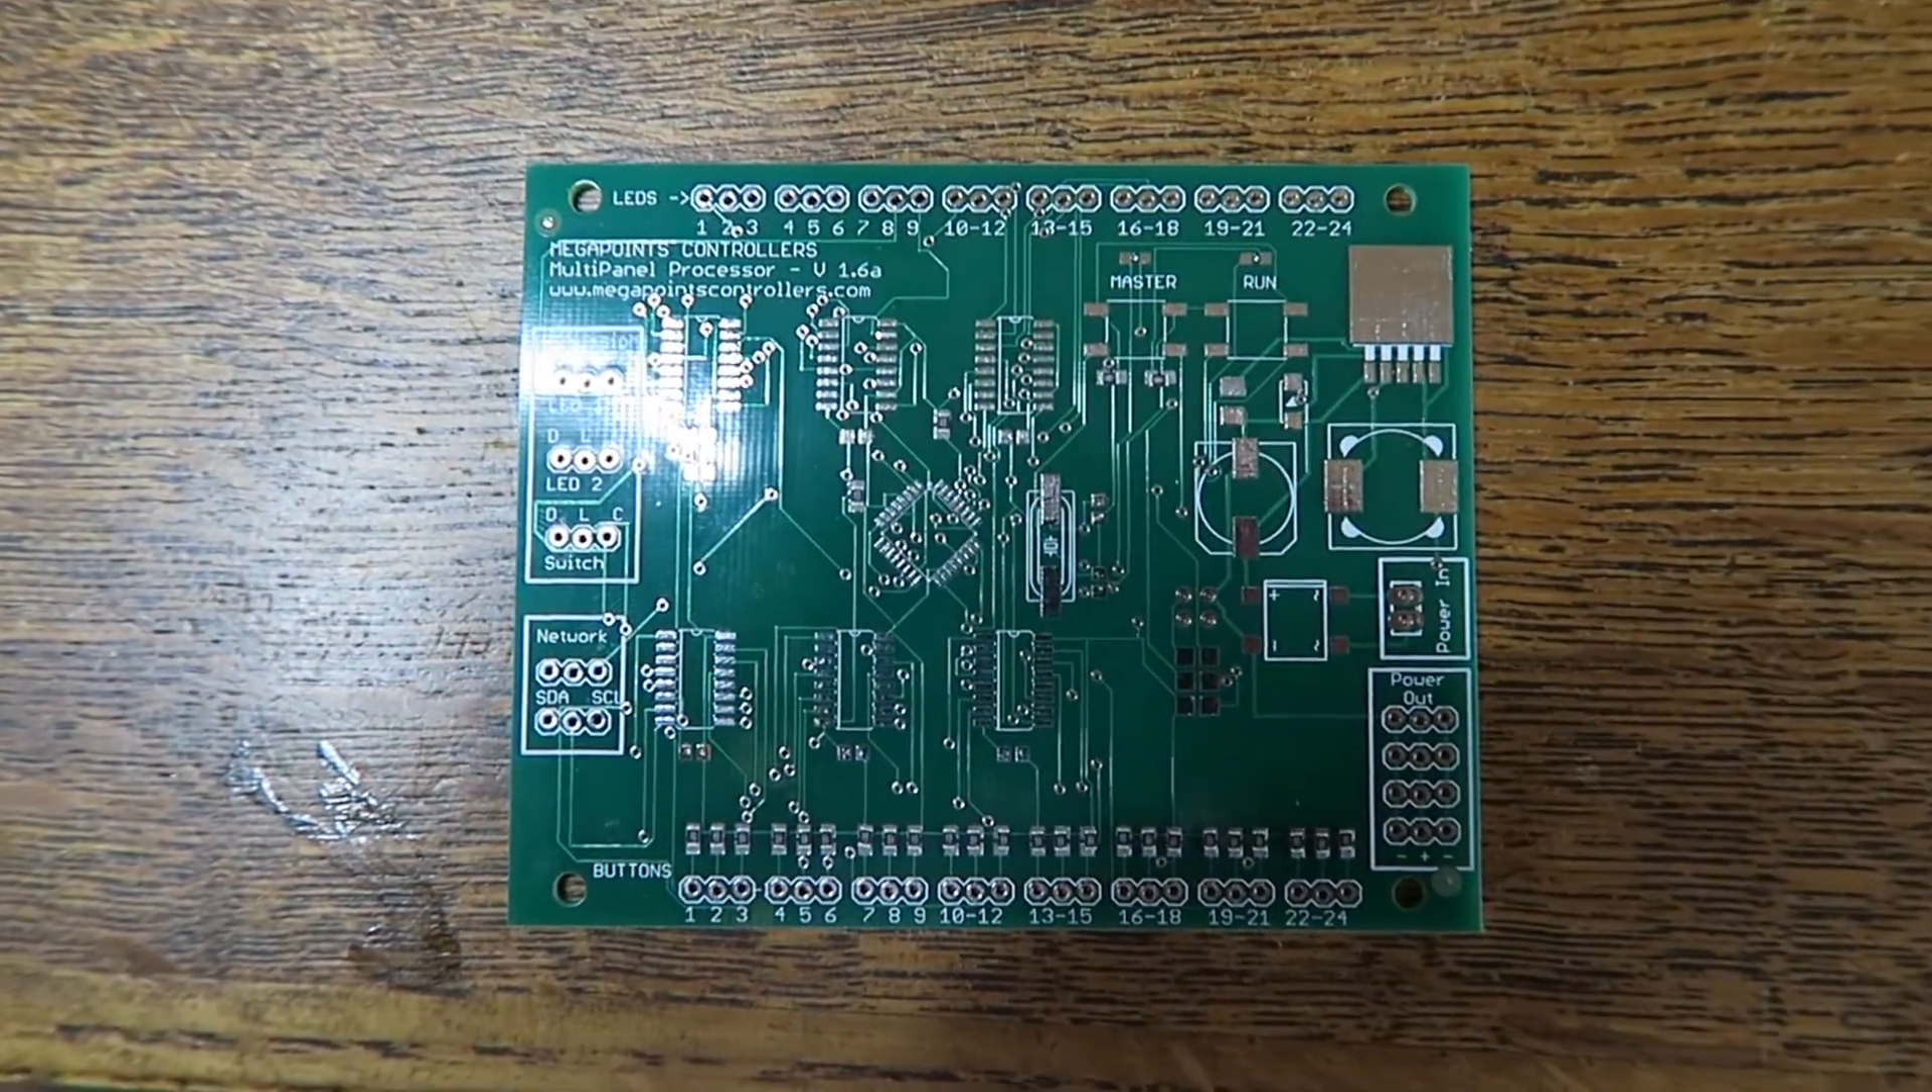Here's the picture of the PCB before it's soldered.